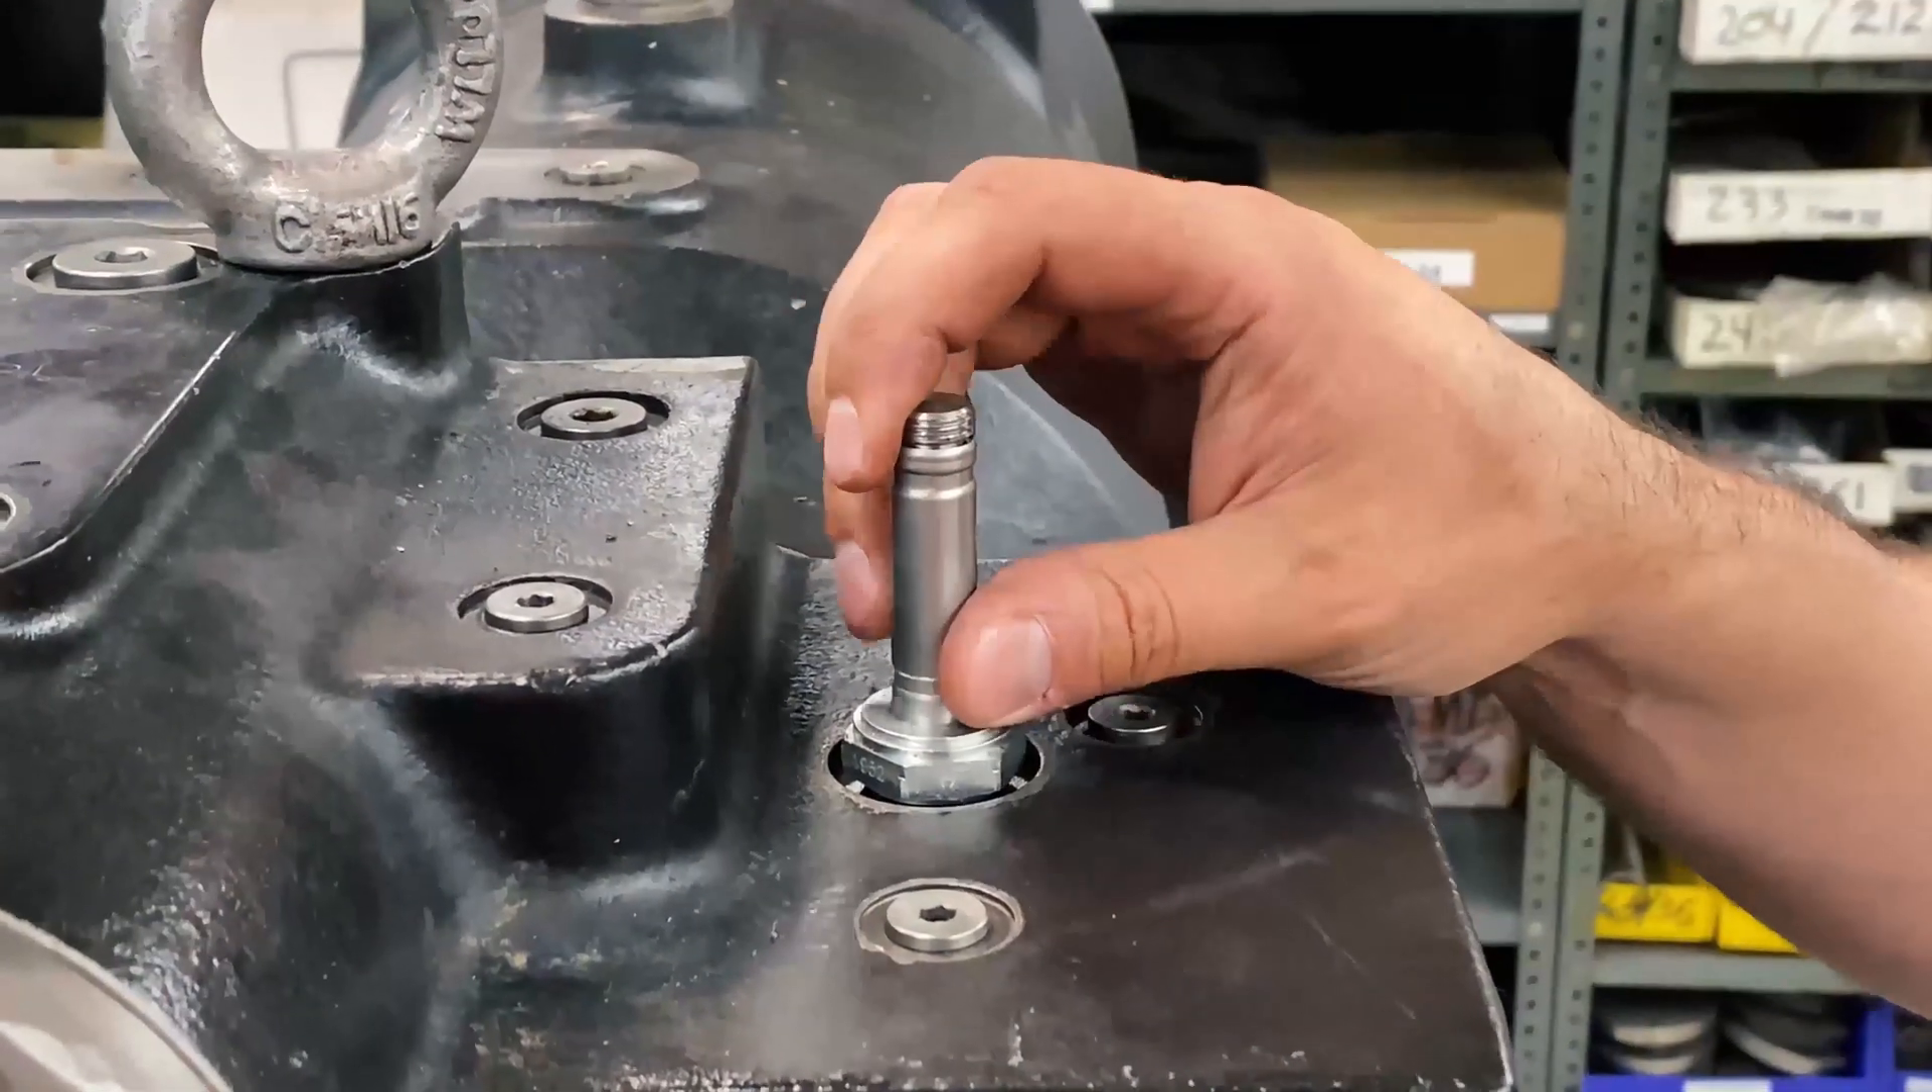For this purposes we have removed the solenoid coil already and have just the stem showing.